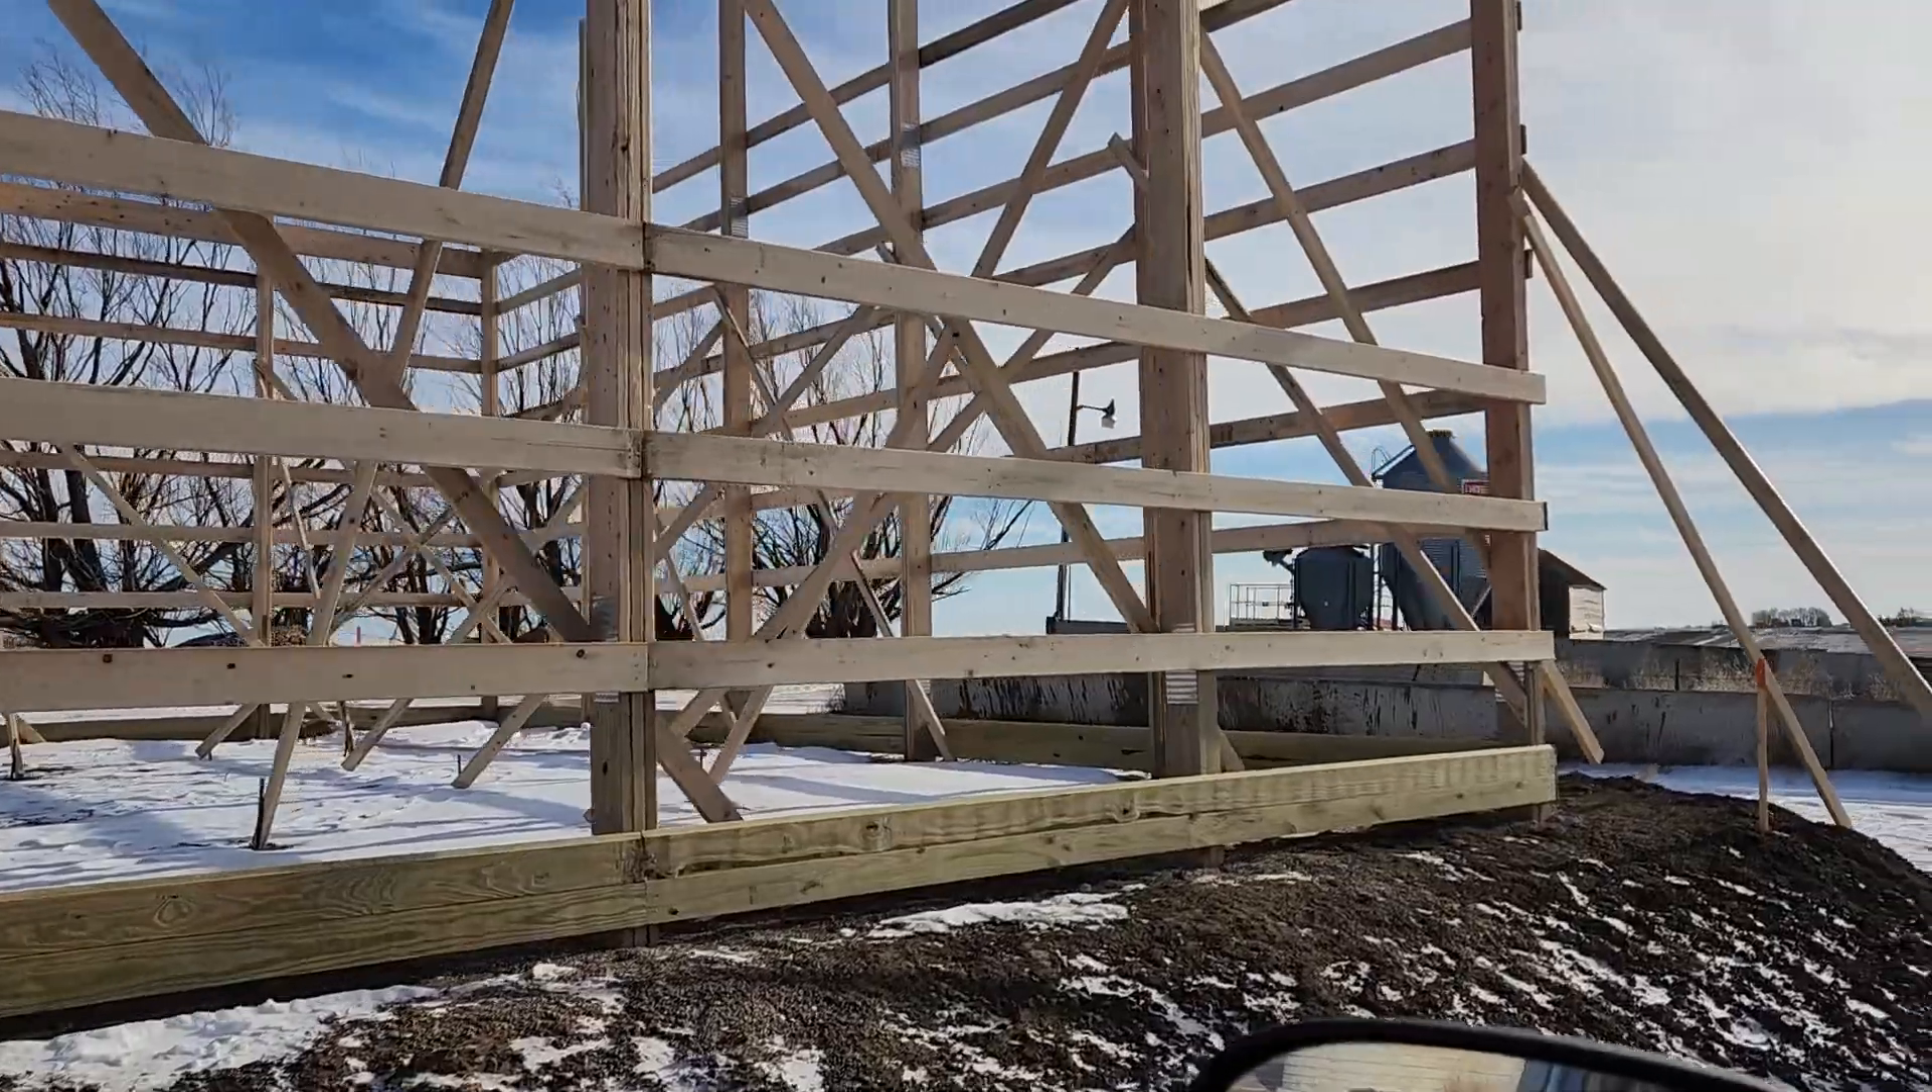The poles are all set before the frost really kicked in.